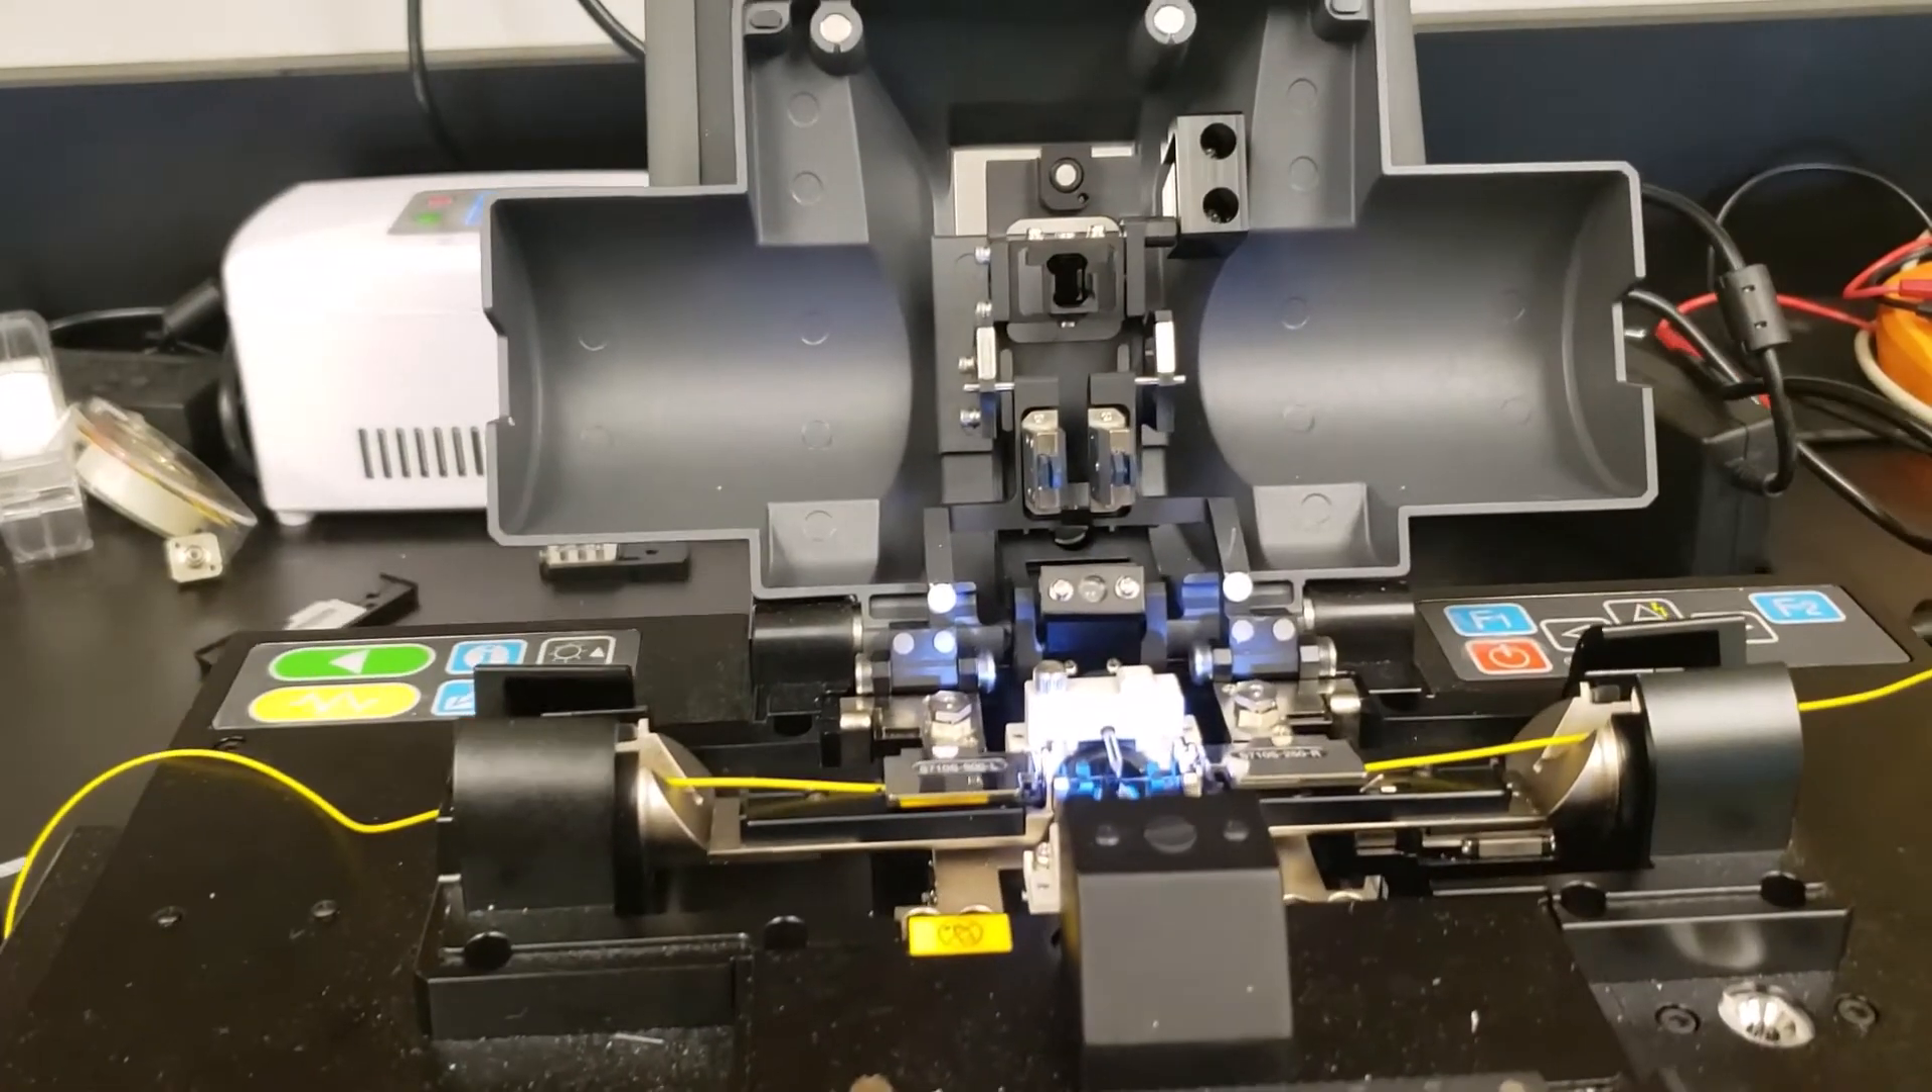All right, so now I've installed the two cleaned and cut fibers inside of the splicer.